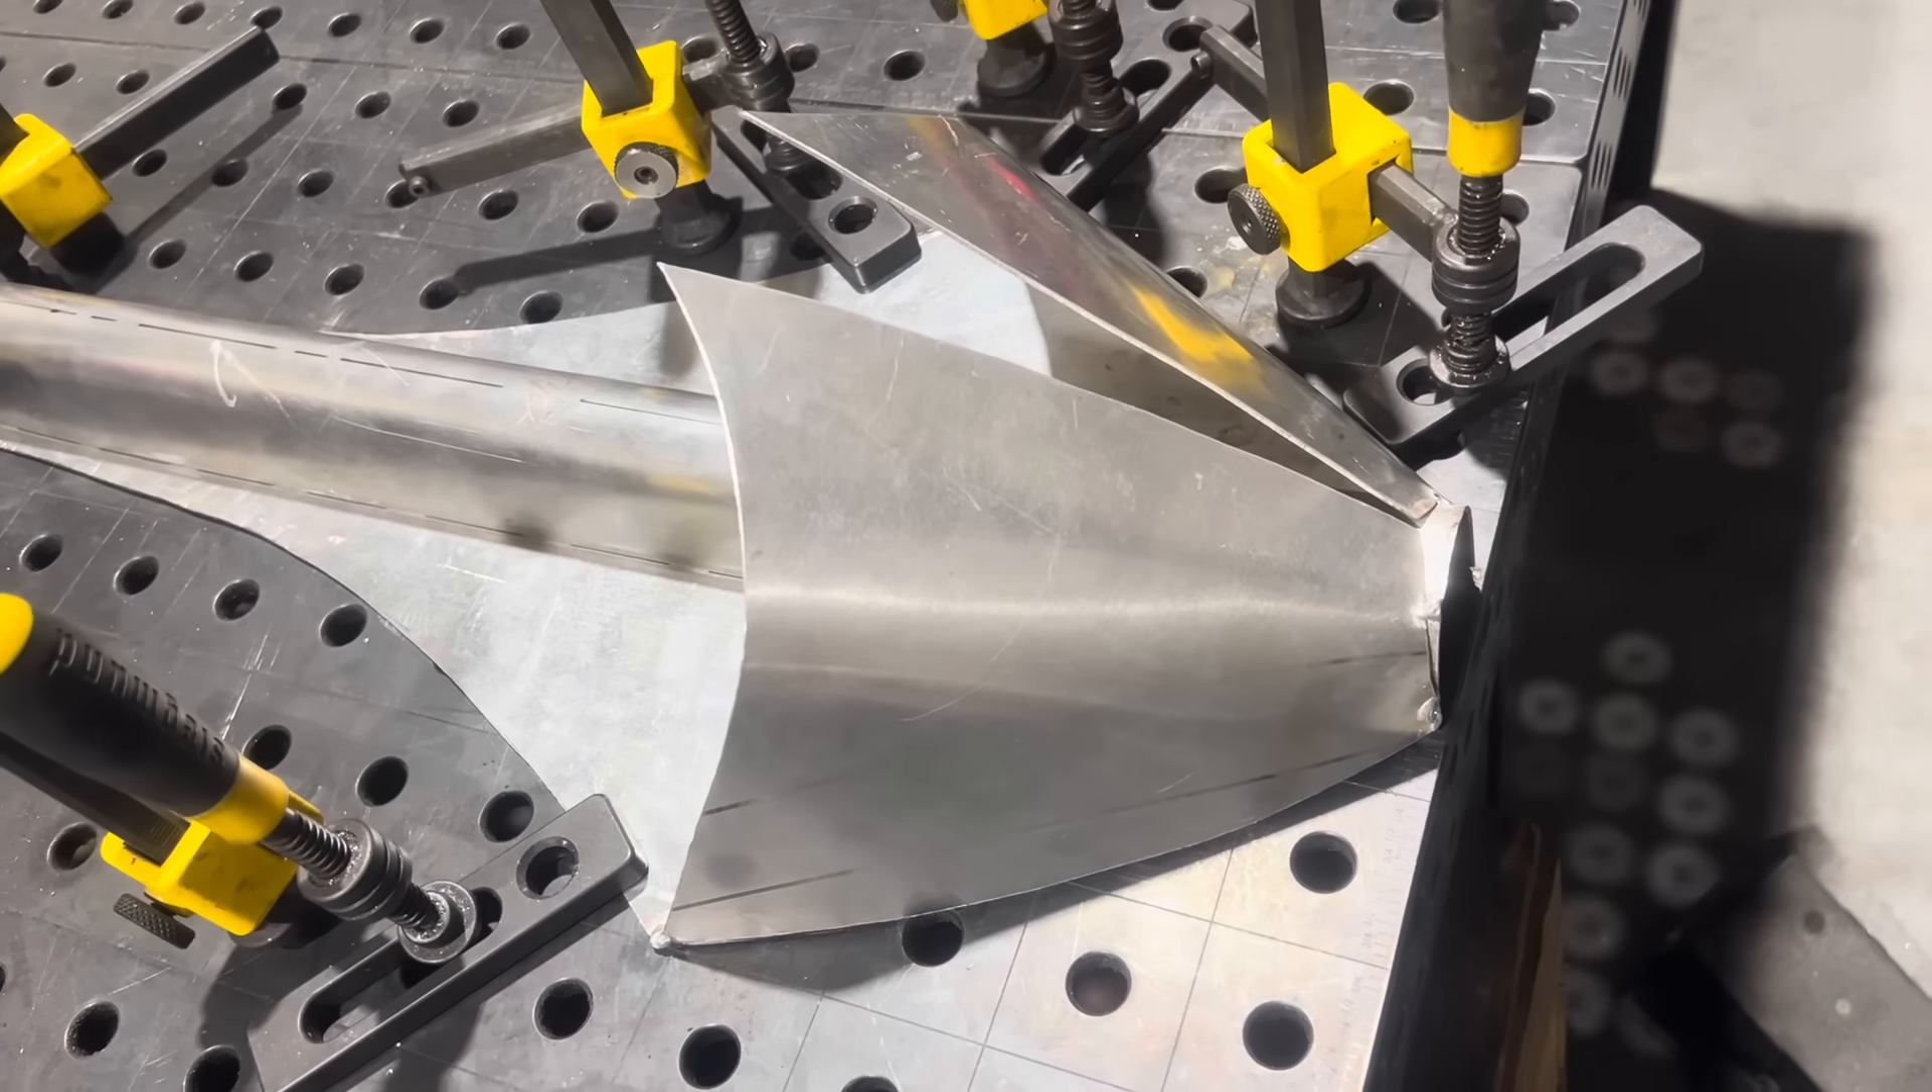And so, there's those two front panels bent and tack welded onto the tank.